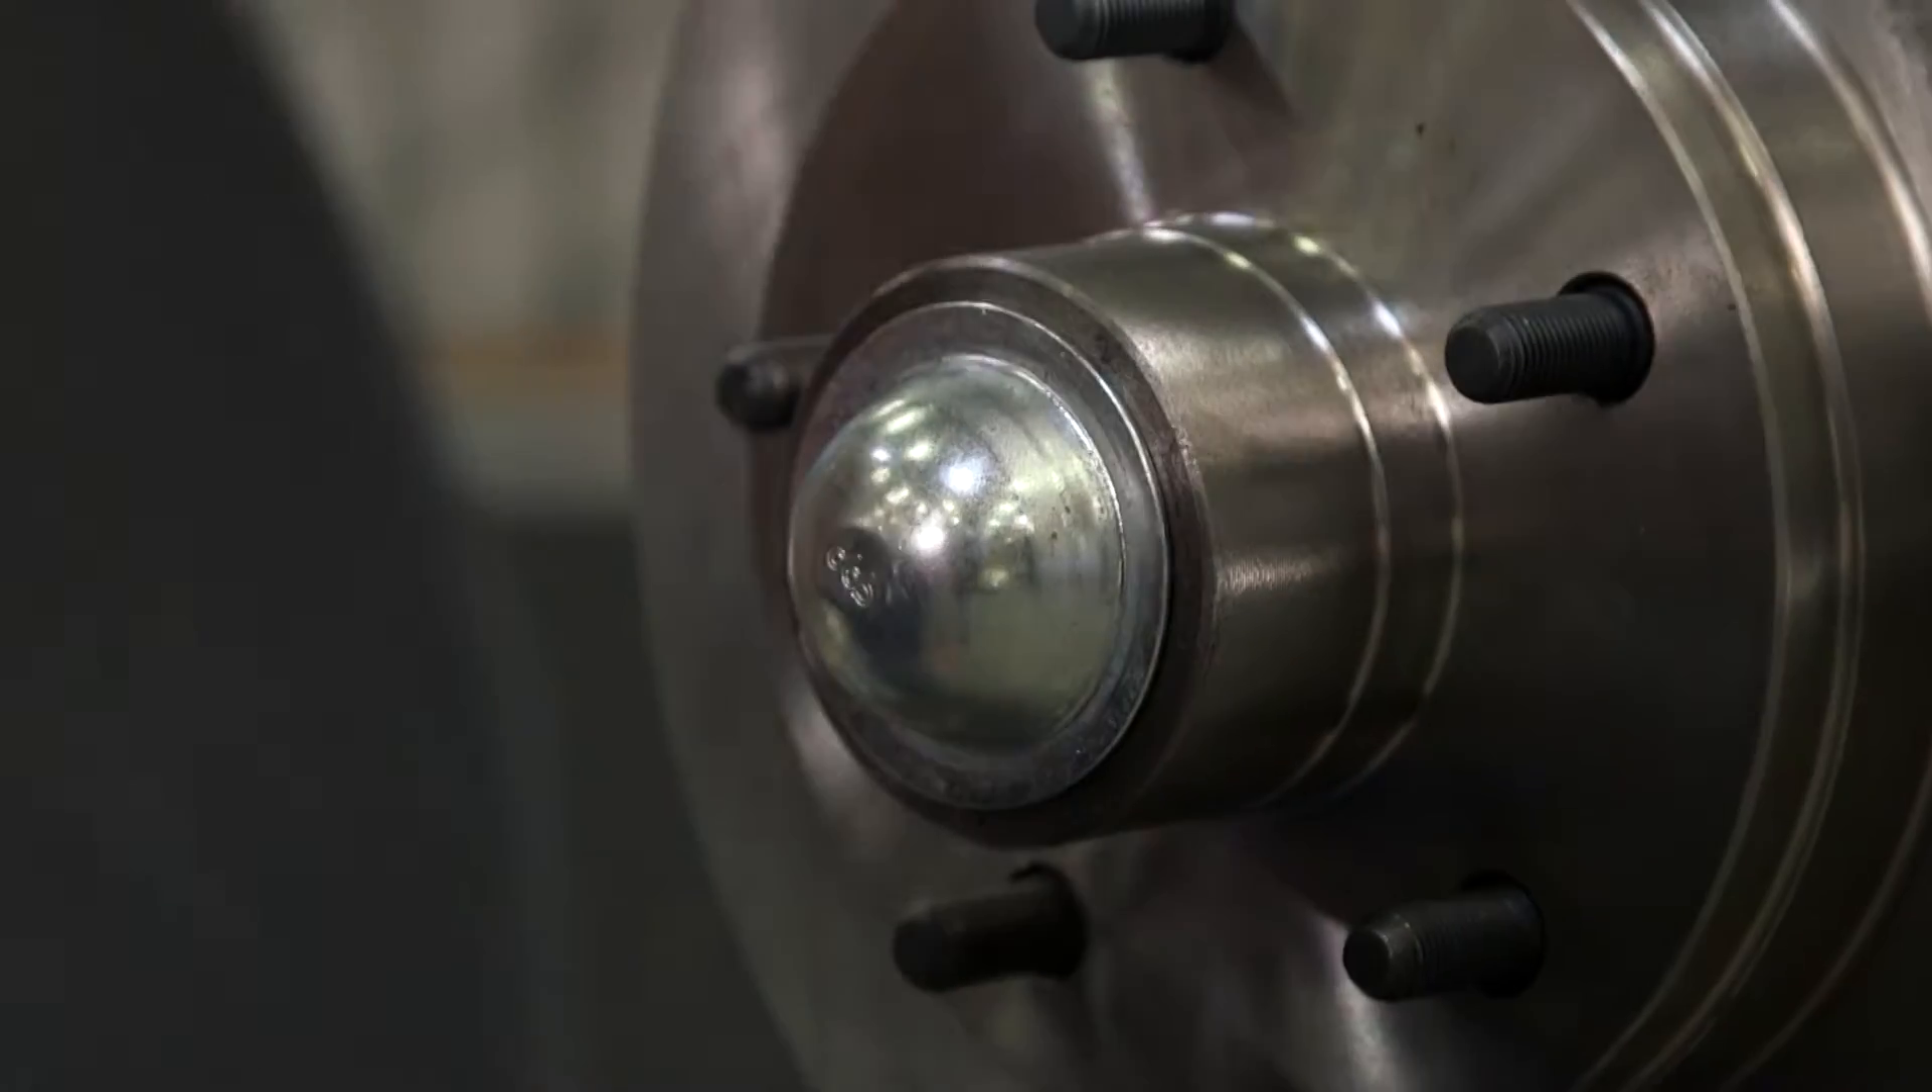All right, we'll go ahead and put the dust cap on. That looks good.